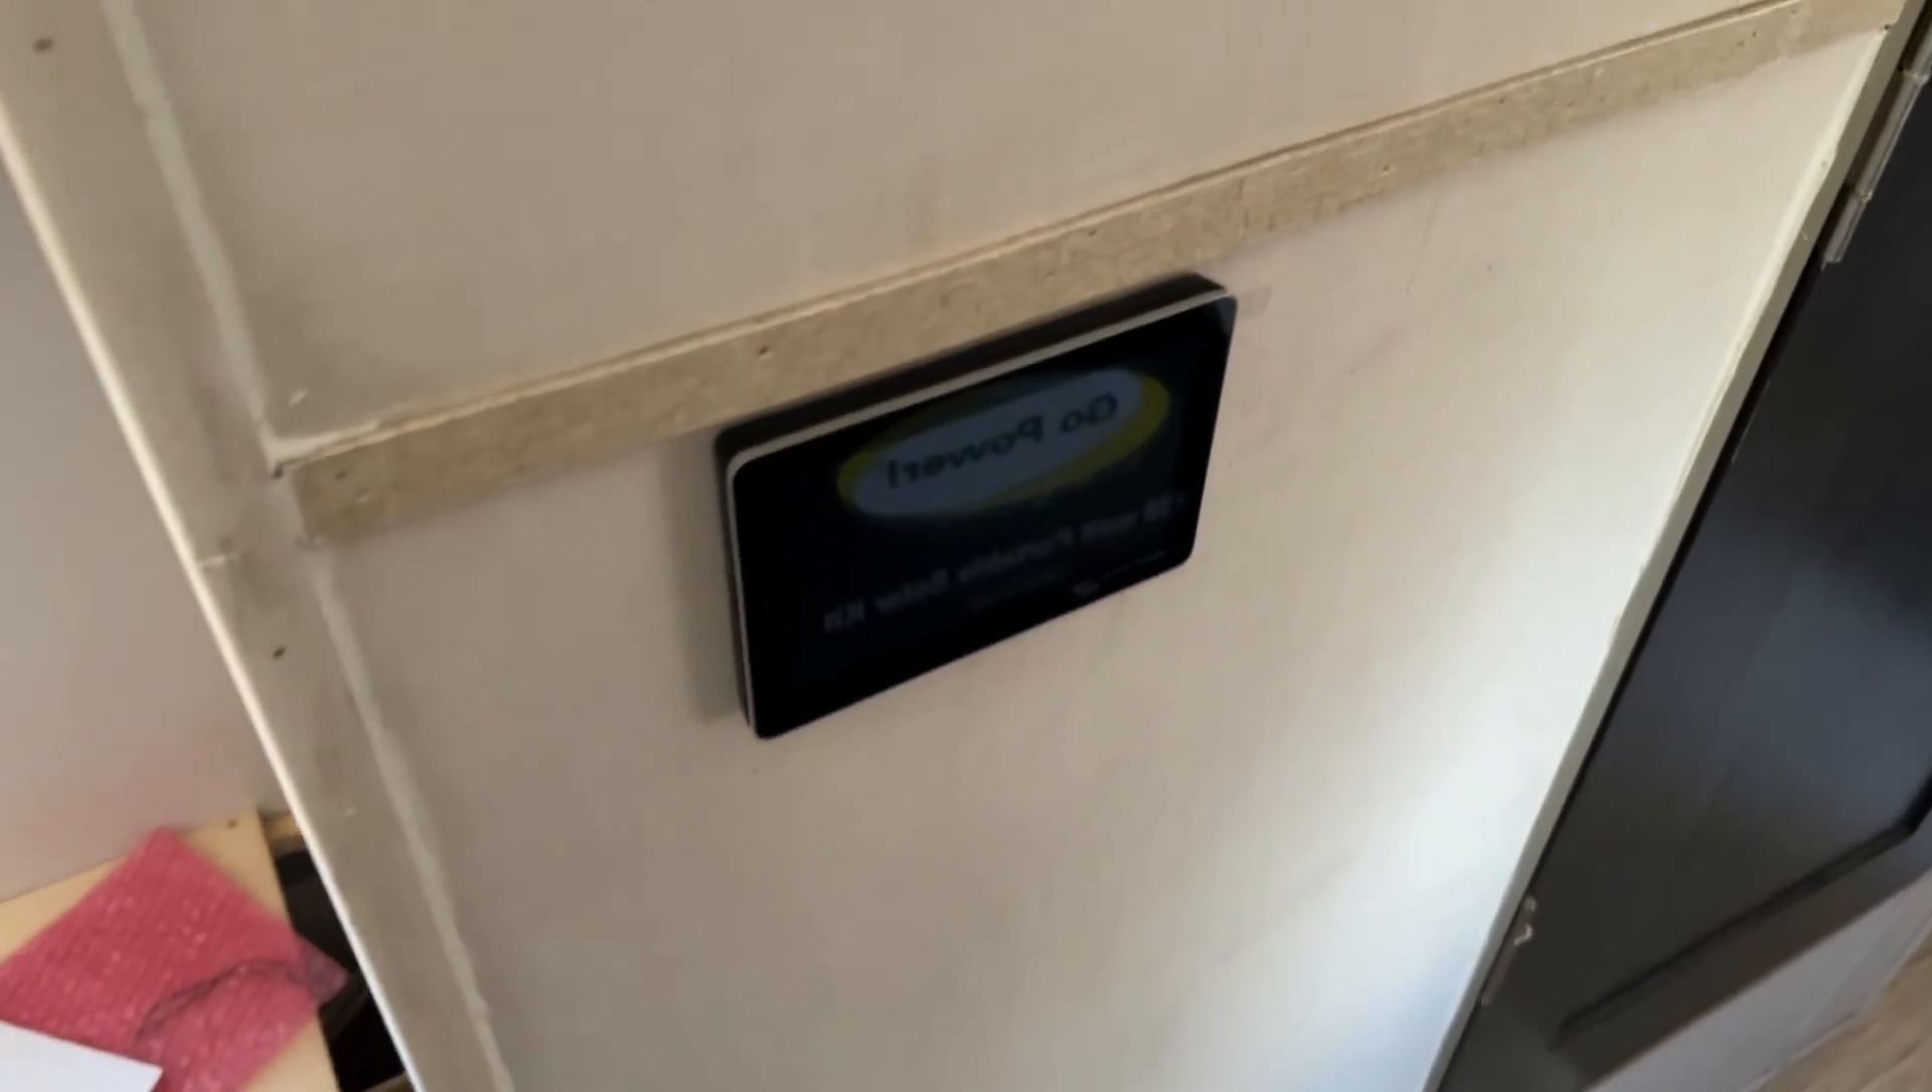We've also, uh, while, while, uh, I was working over the weekend, I went and got the, uh, the touch 50 display installed.